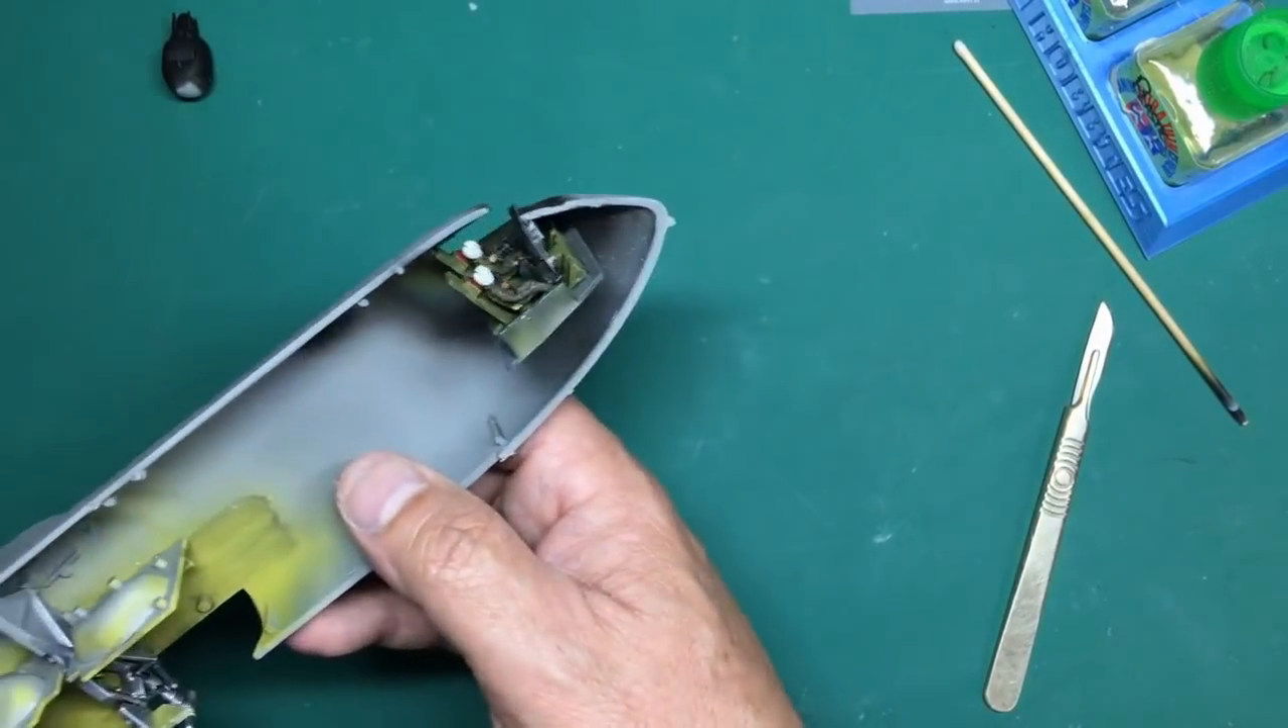There we go there's a cockpit with our instrument panel and everything in there.